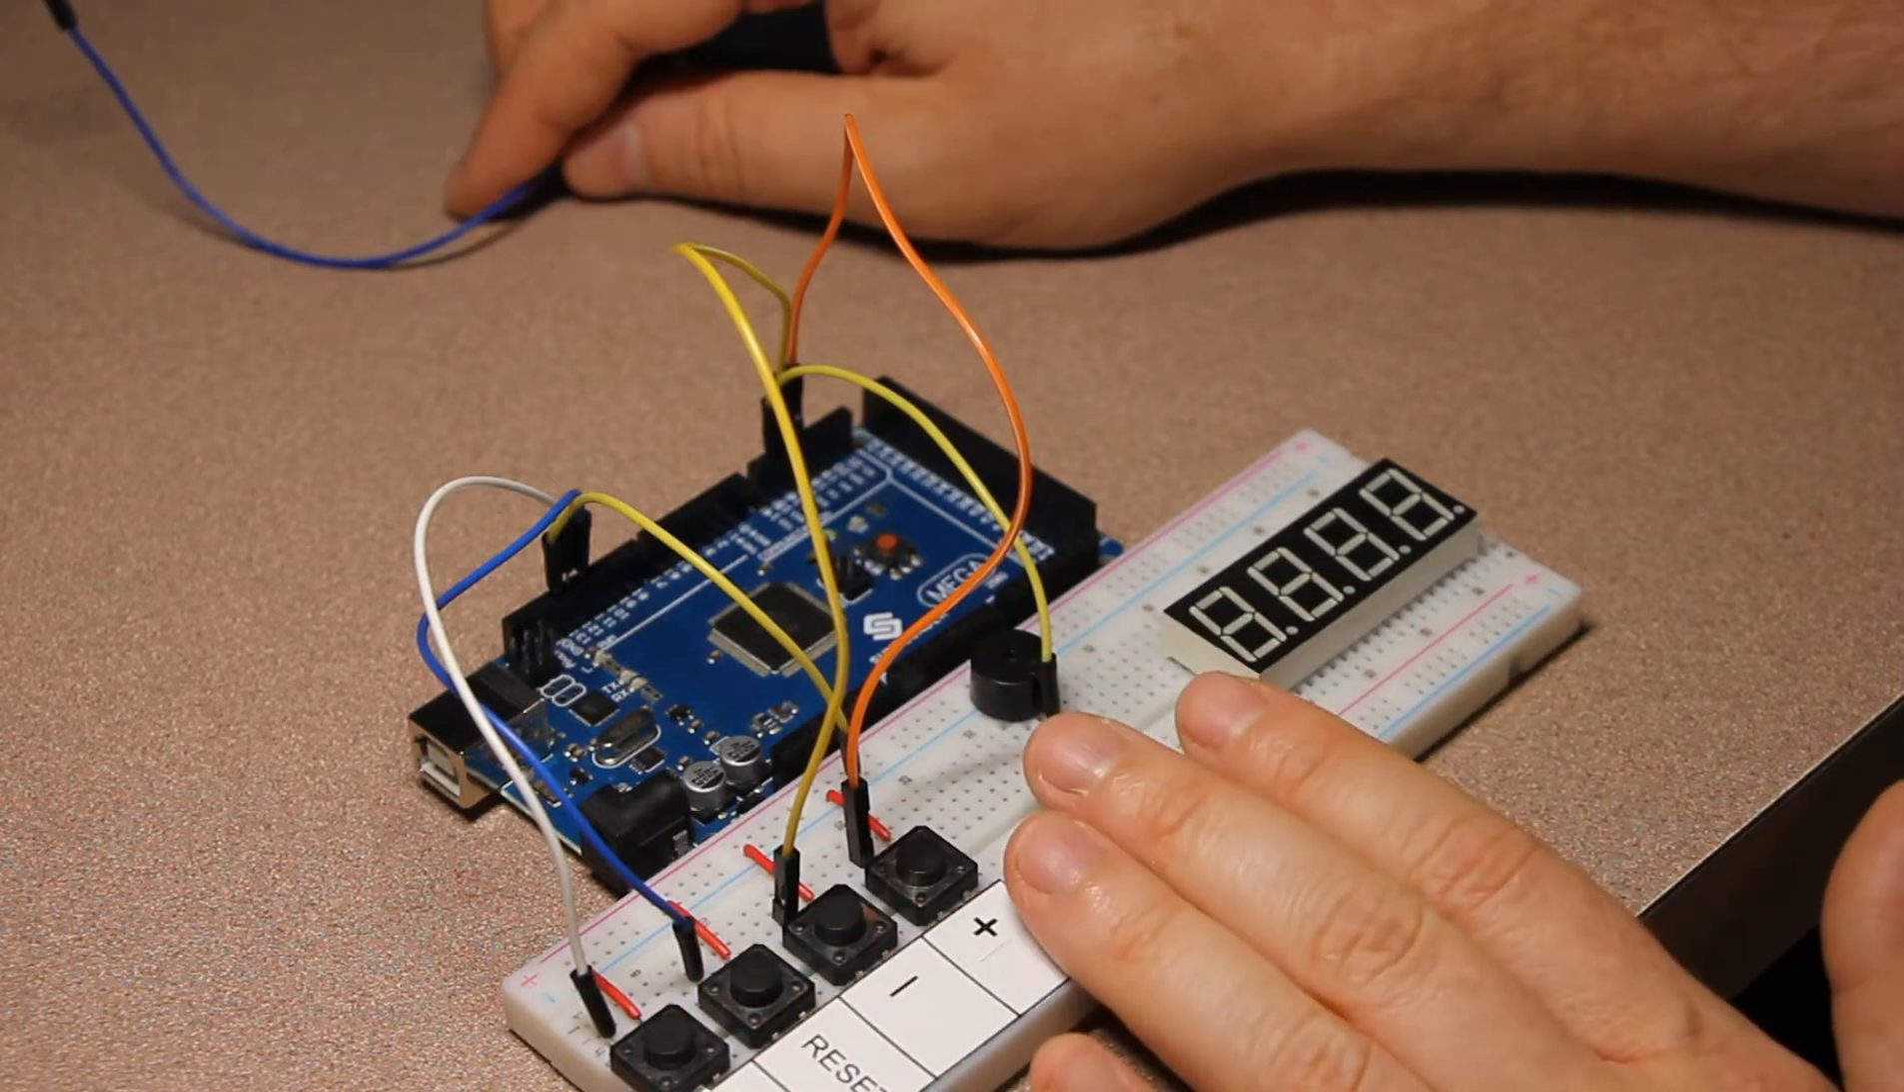Okay so now we have connected the buttons and the buzzer so the last thing that we have to do is to connect the uh display itself.